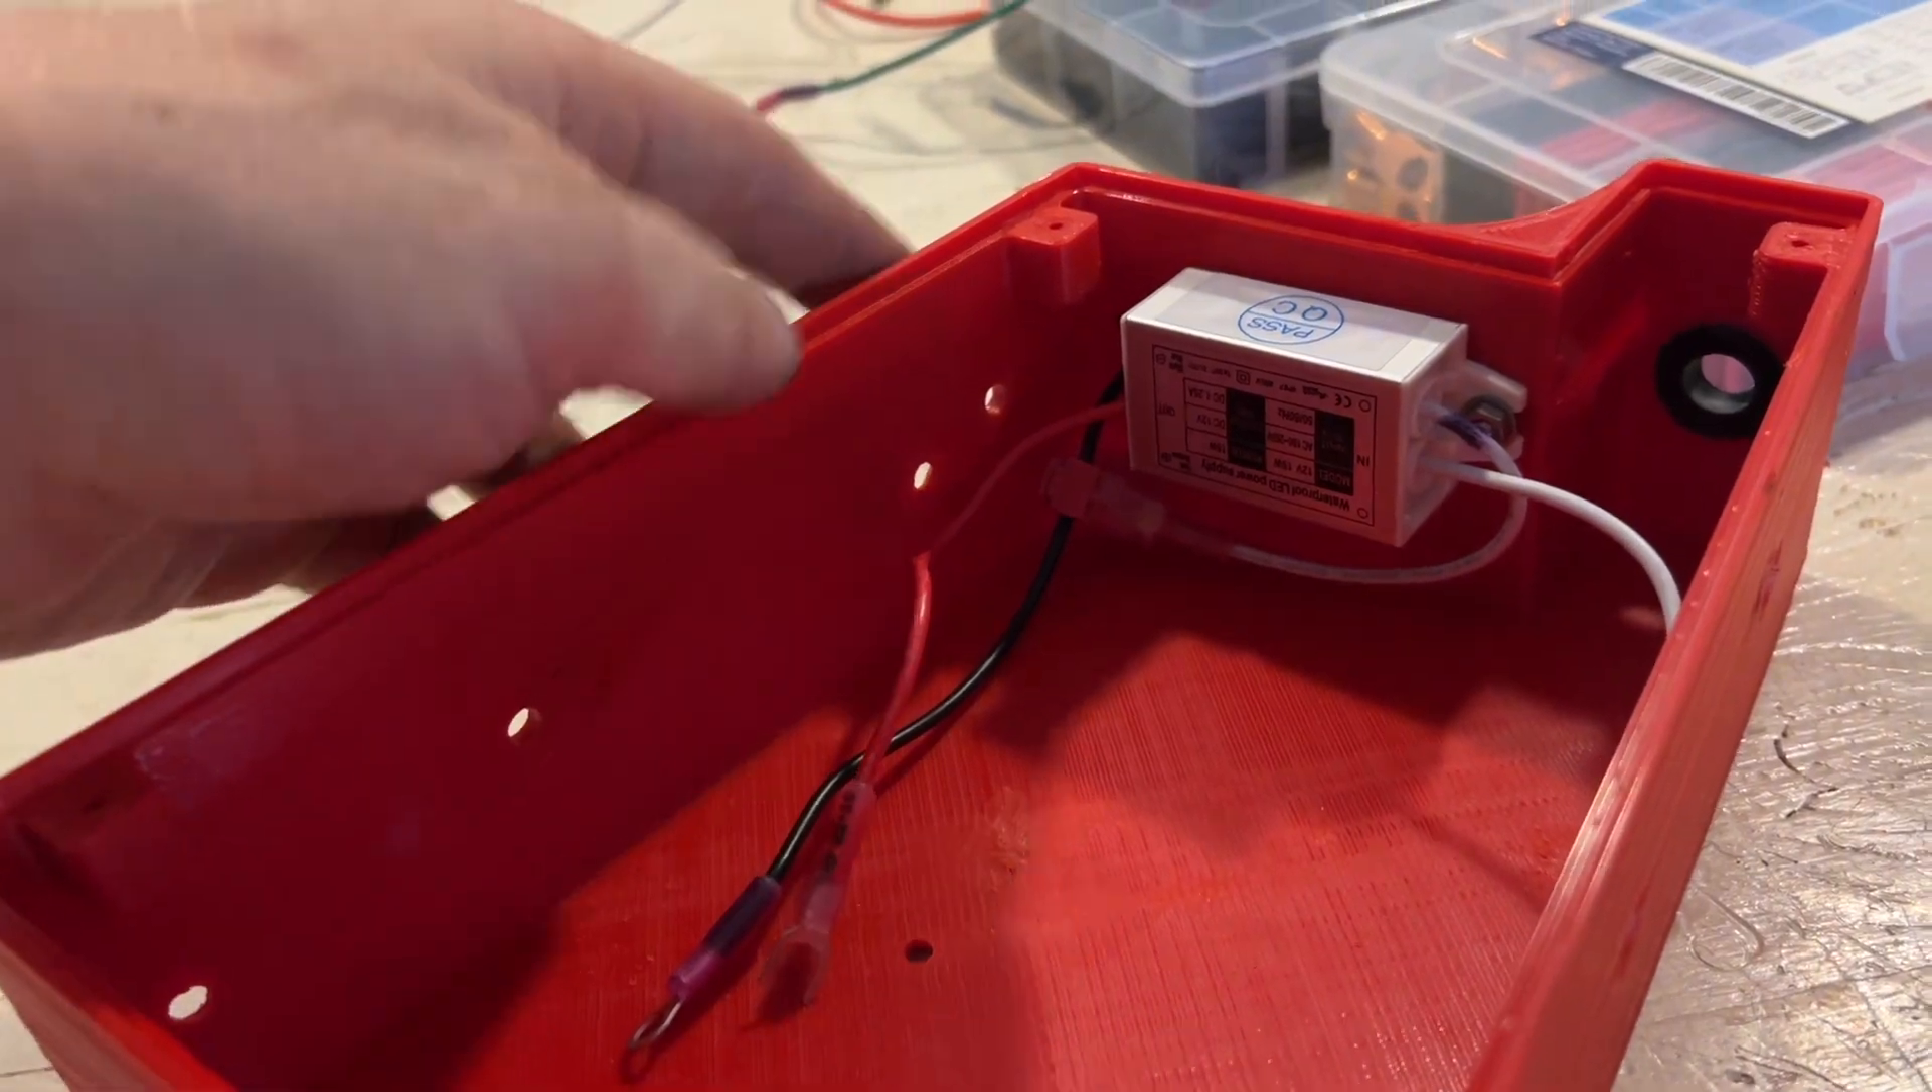I cut all of the holes for all the mounting points. This is the step down converter. And it's mounted like this on this side.